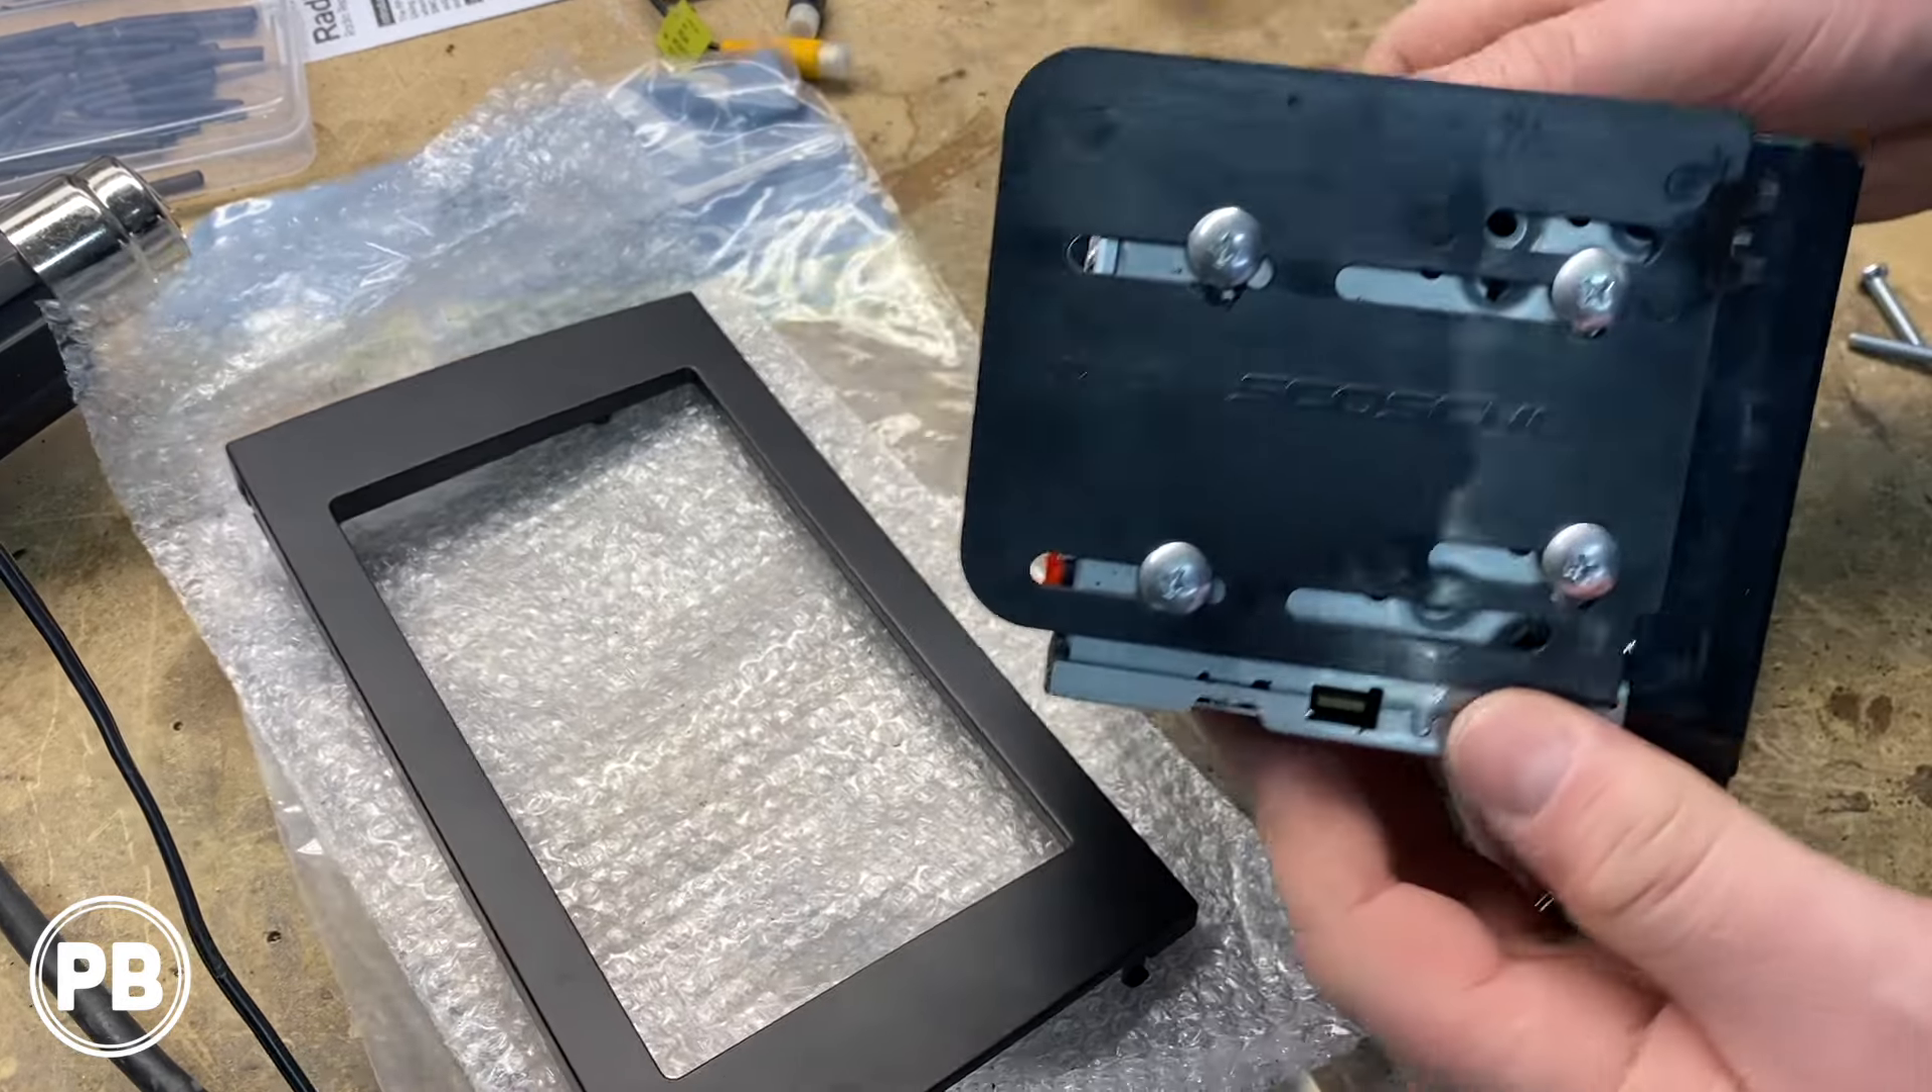All right, so now at this point in time, we got our side brackets mounted onto the radio.